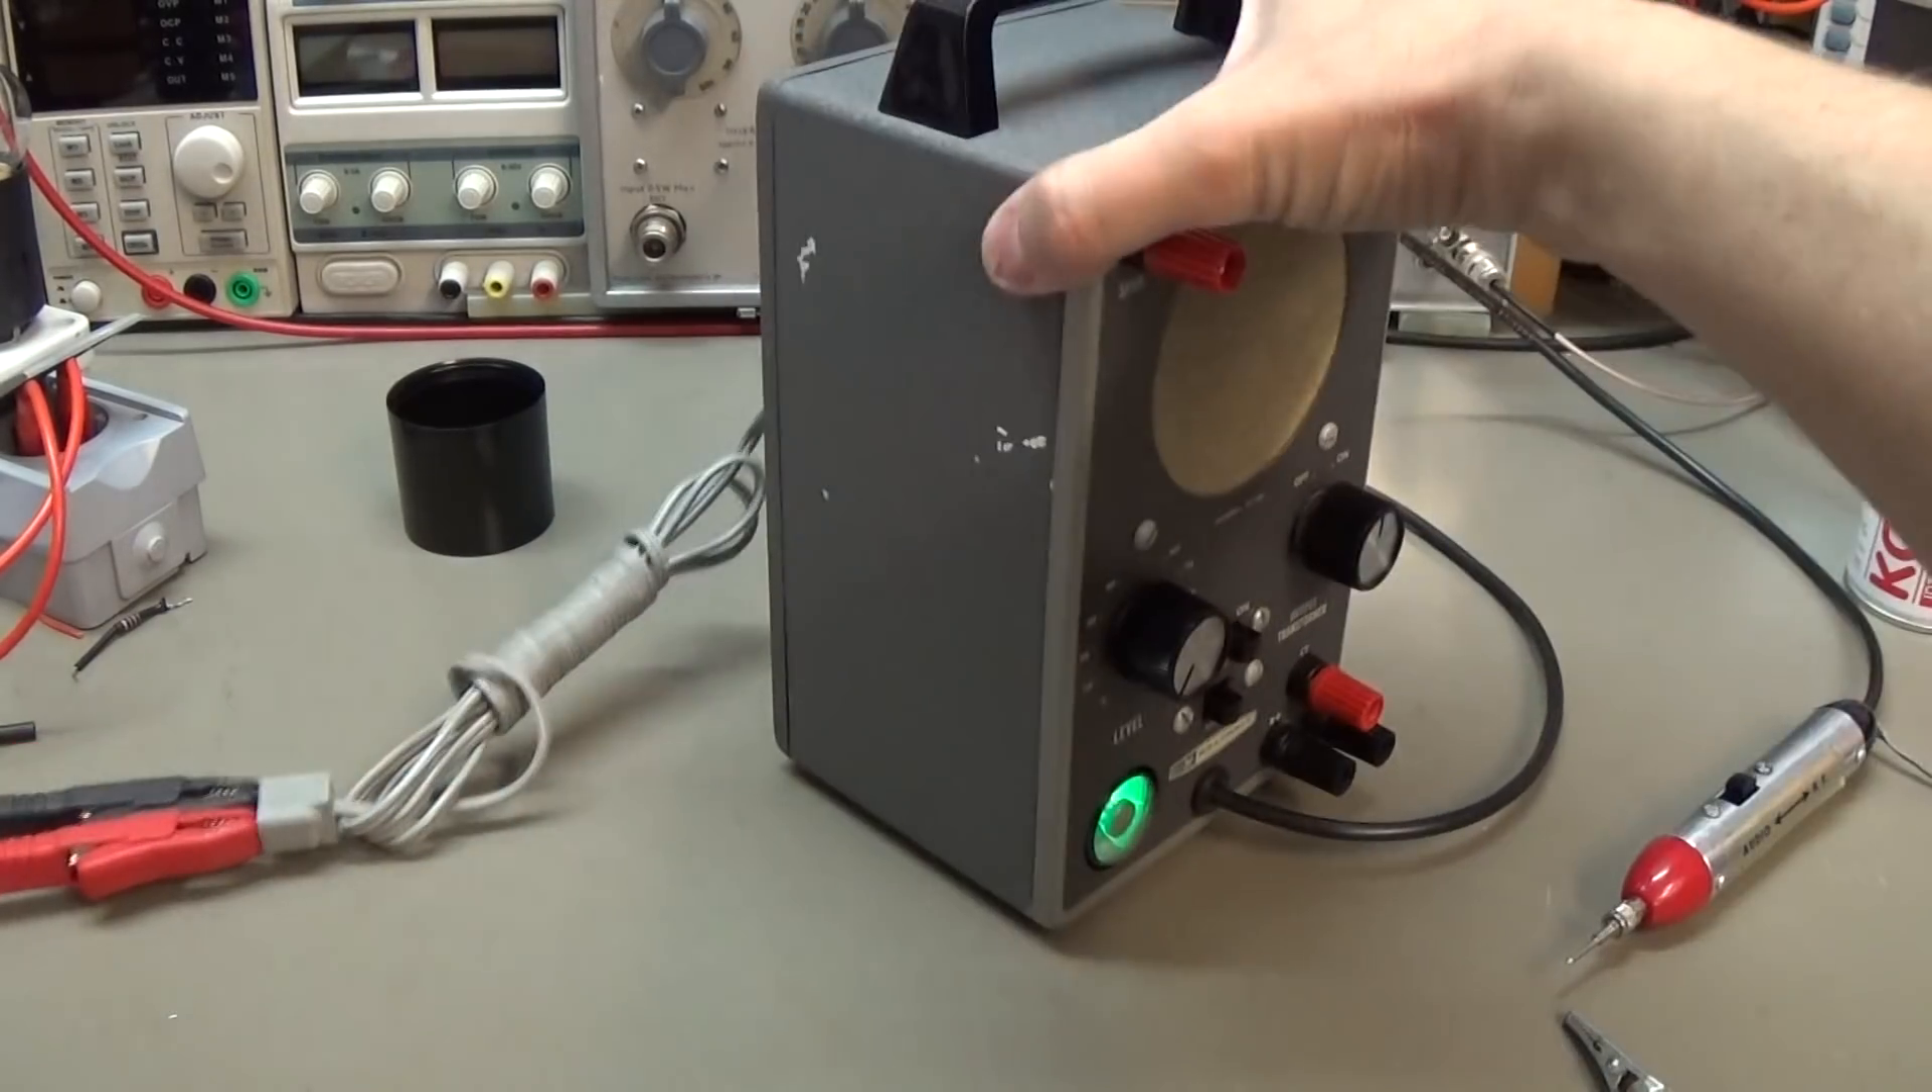Here is our unit back in the housing.